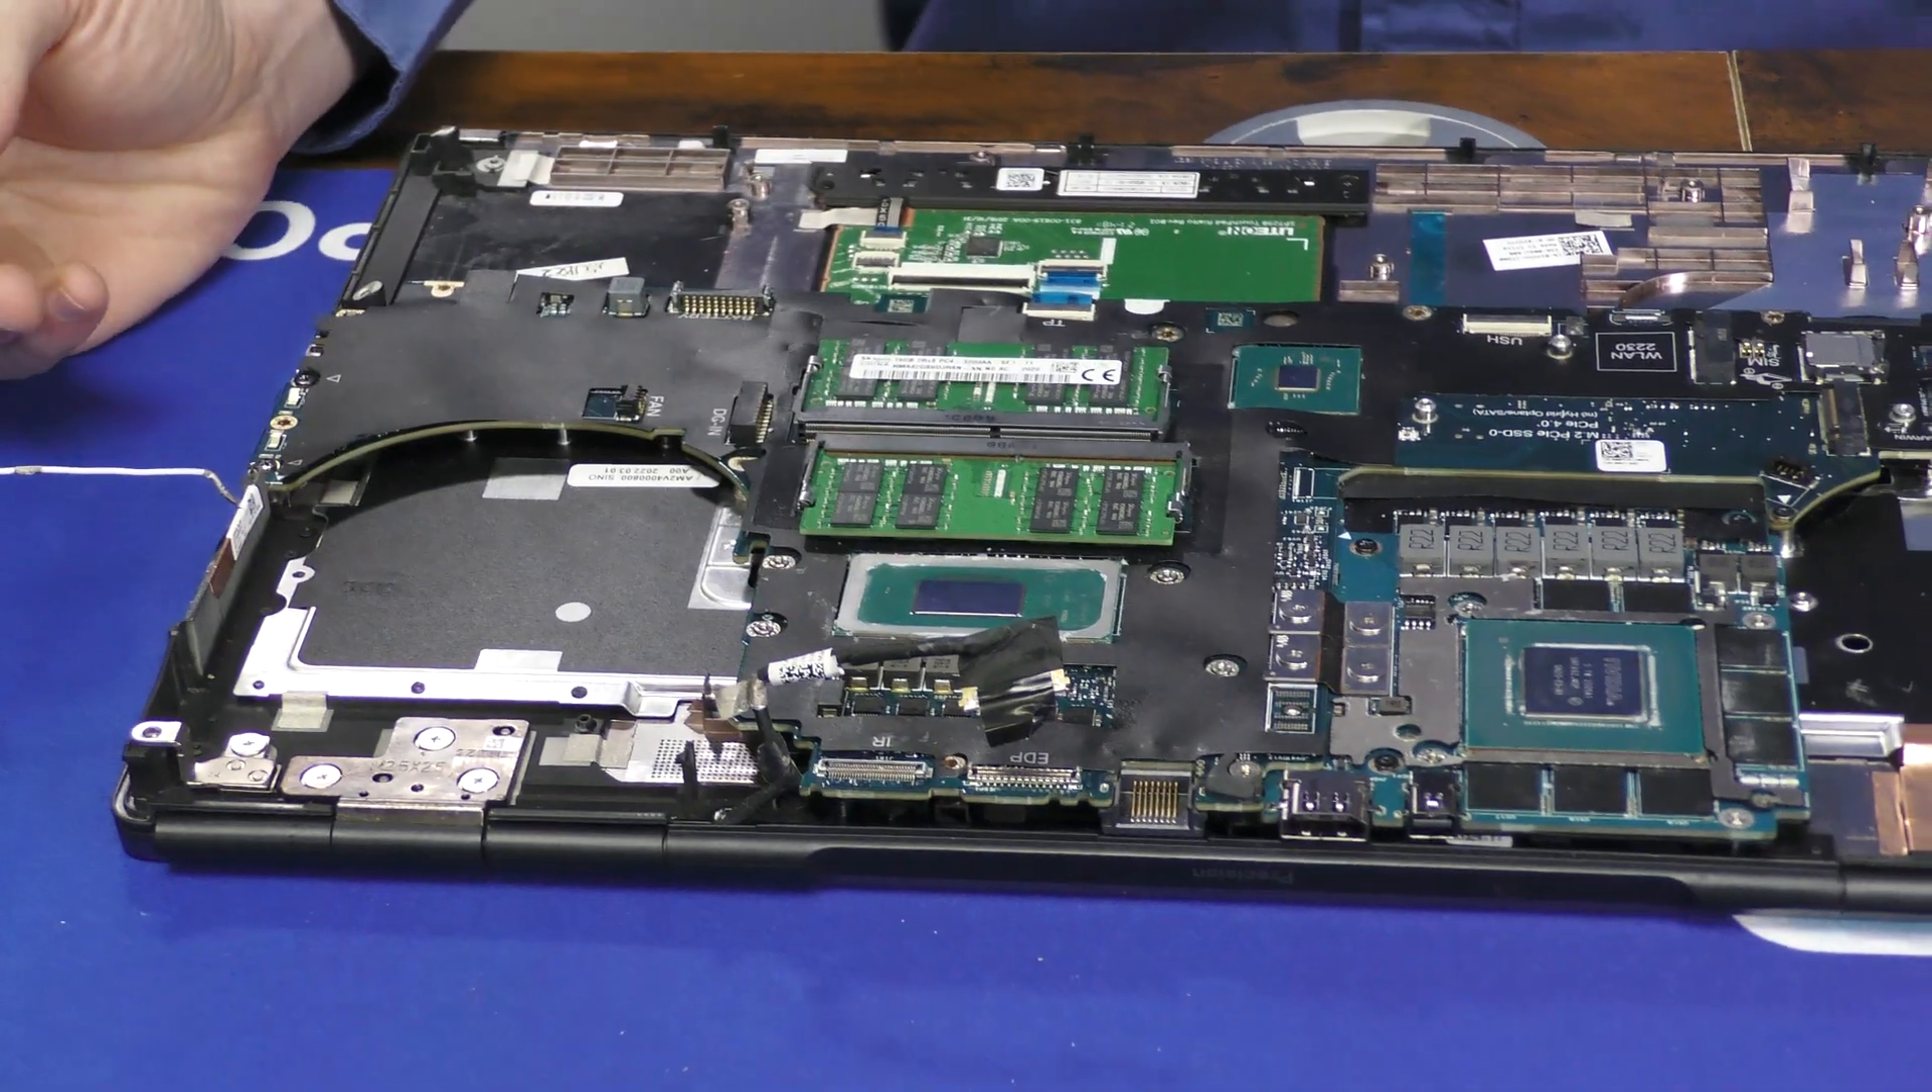Now all we have left to remove is the motherboard itself.